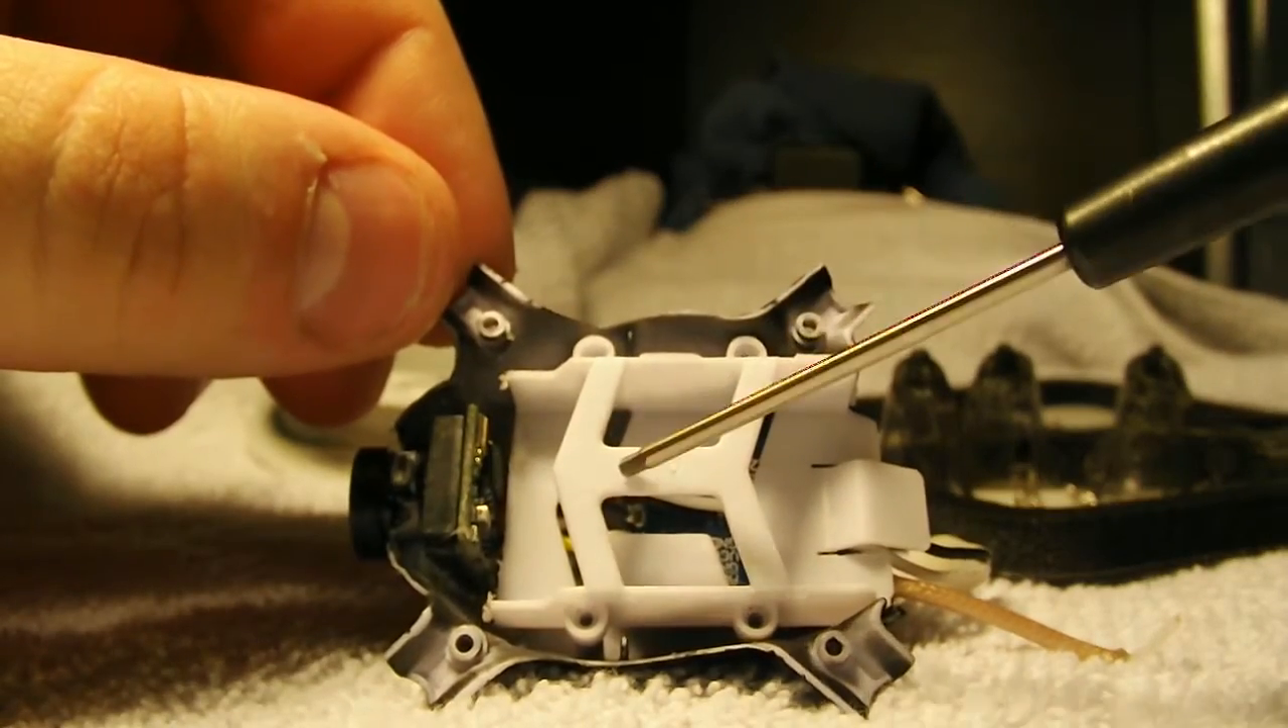We've got the camera module sitting up front here.